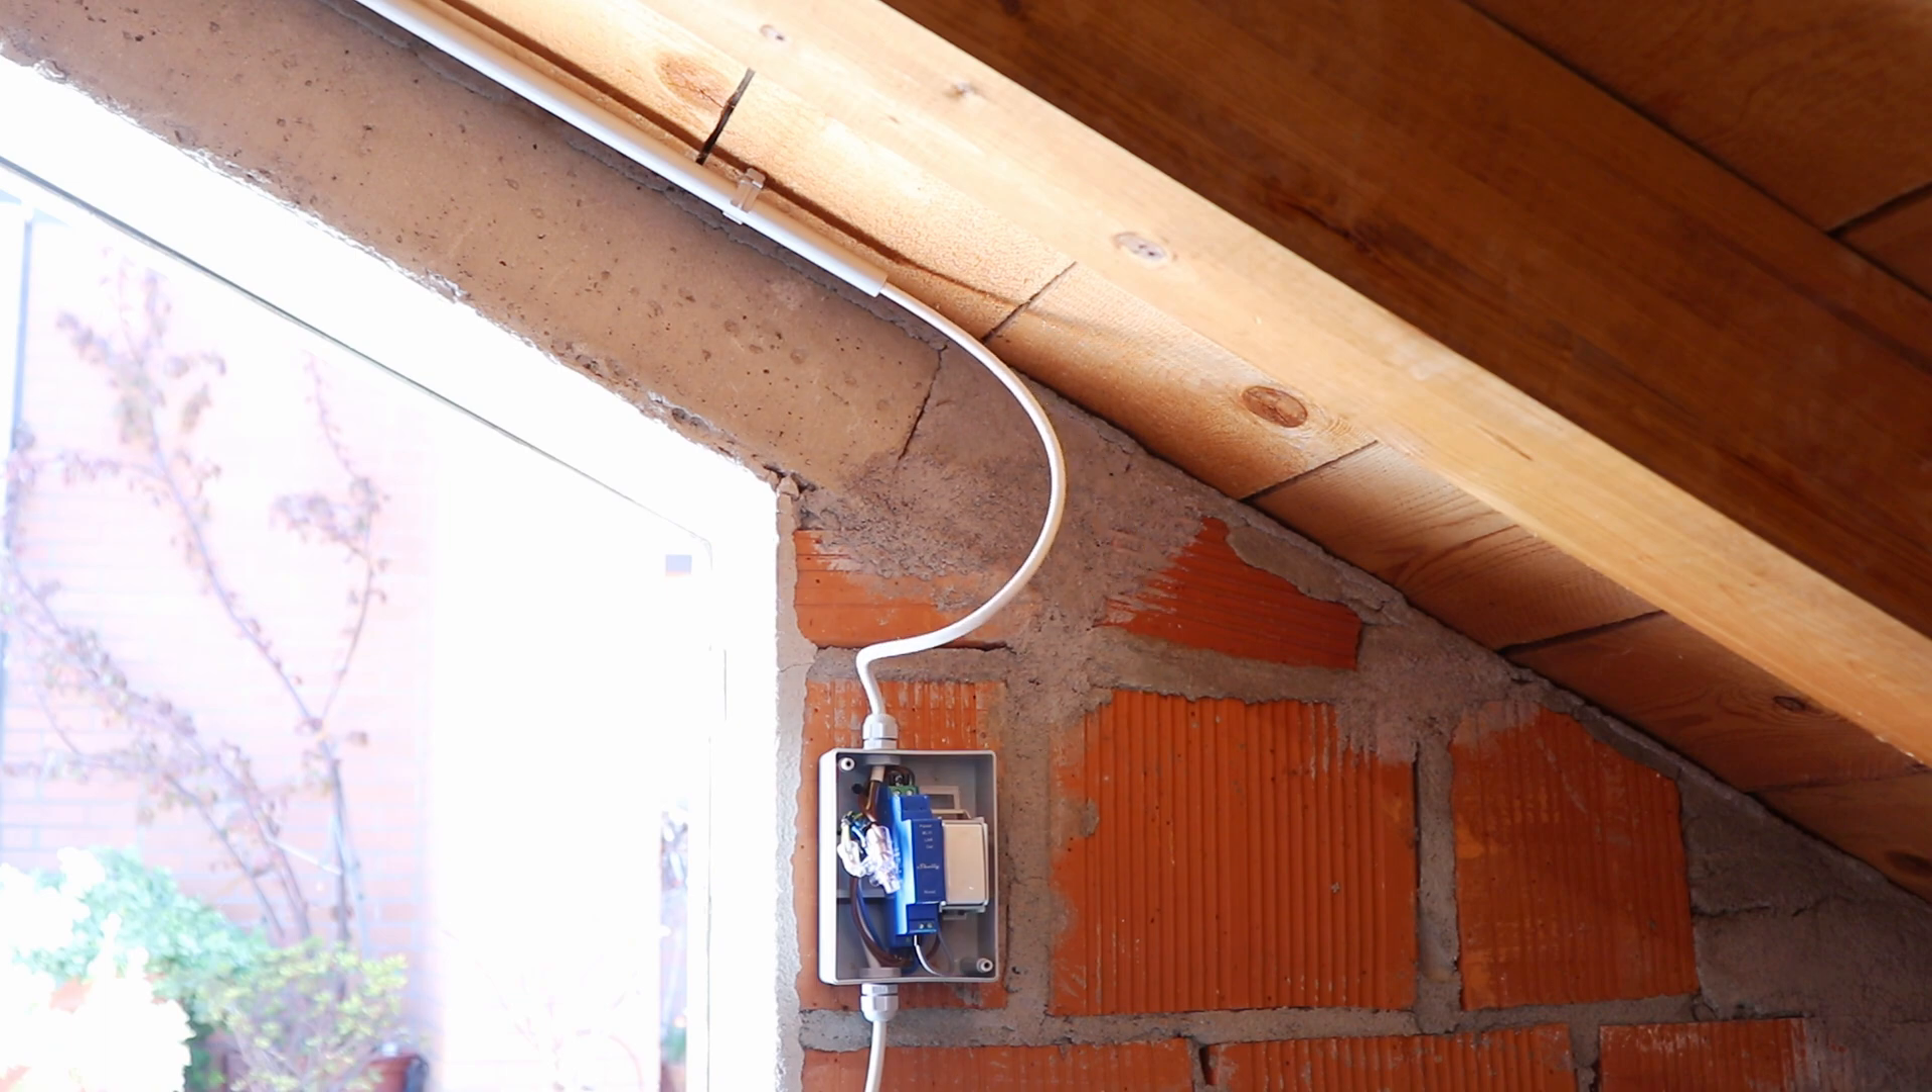Poi ho montato una canalina per portare il cavo per l'alimentazione a una presa qui nel sottotetto.